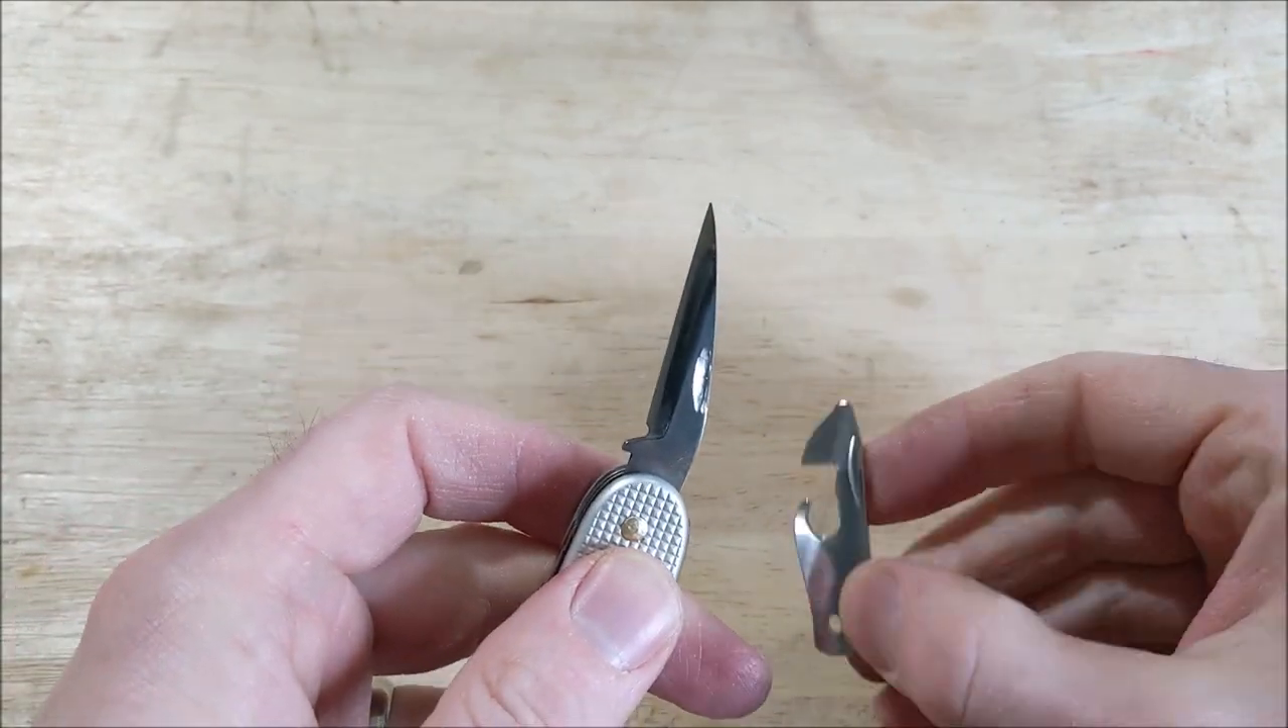Here is the finished product of what i have decided to call the whittling farmer i removed the can opener and replaced it with the blade from a flex cut roughing knife.